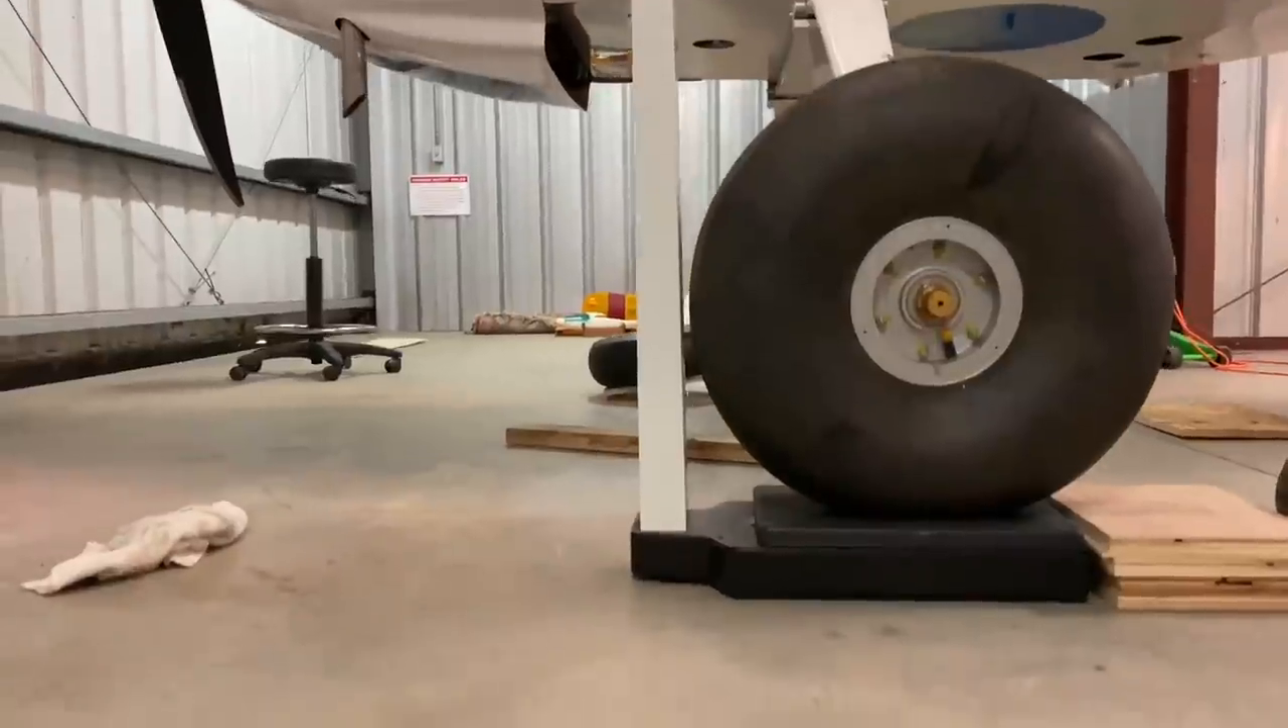The tire is squarely on the weight pad. There's a gap between the front of the tire and the scale, so it's not resting on that.